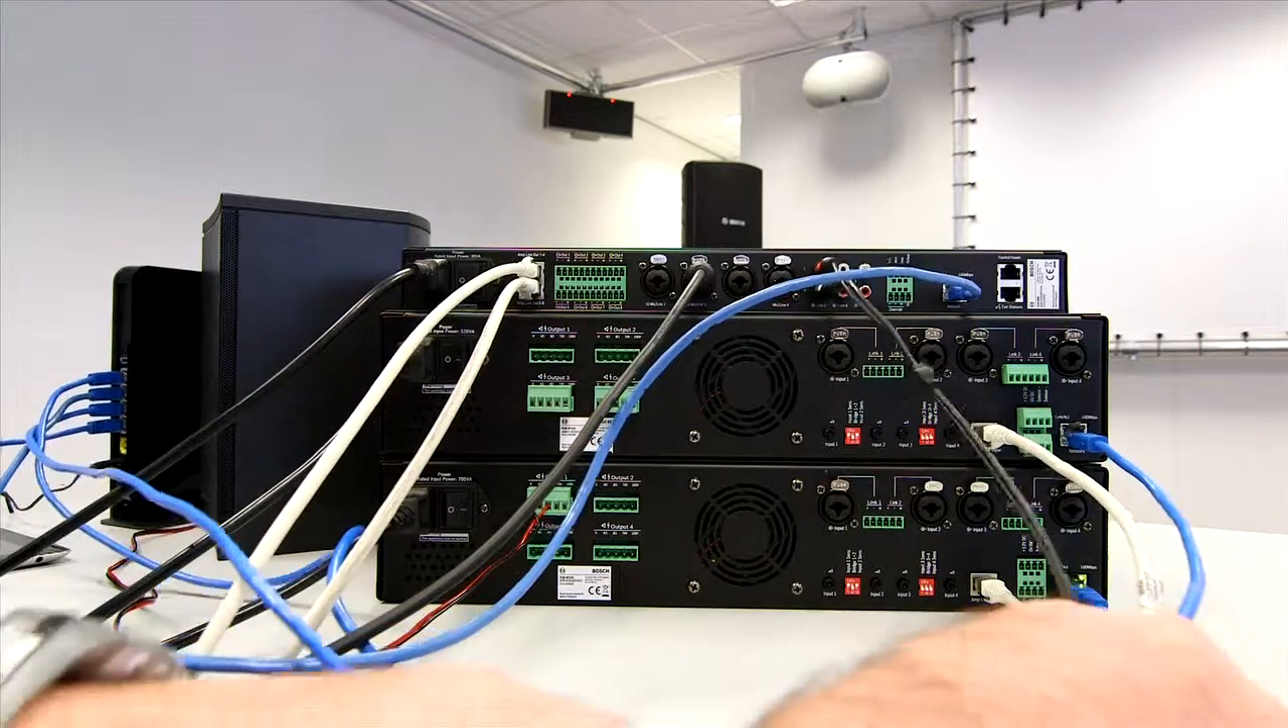And those are the rack units, actually configured and wired and done.